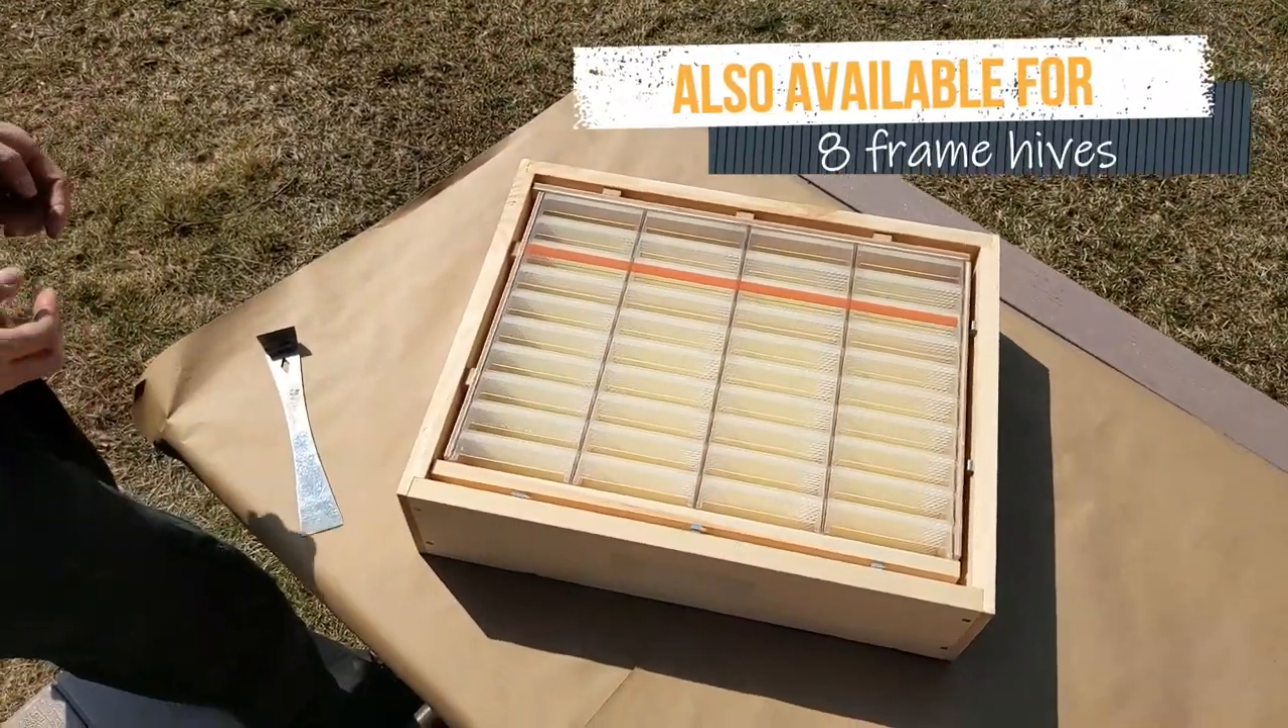That's the hog half comb comb honey super with the cassettes all installed and ready to go.